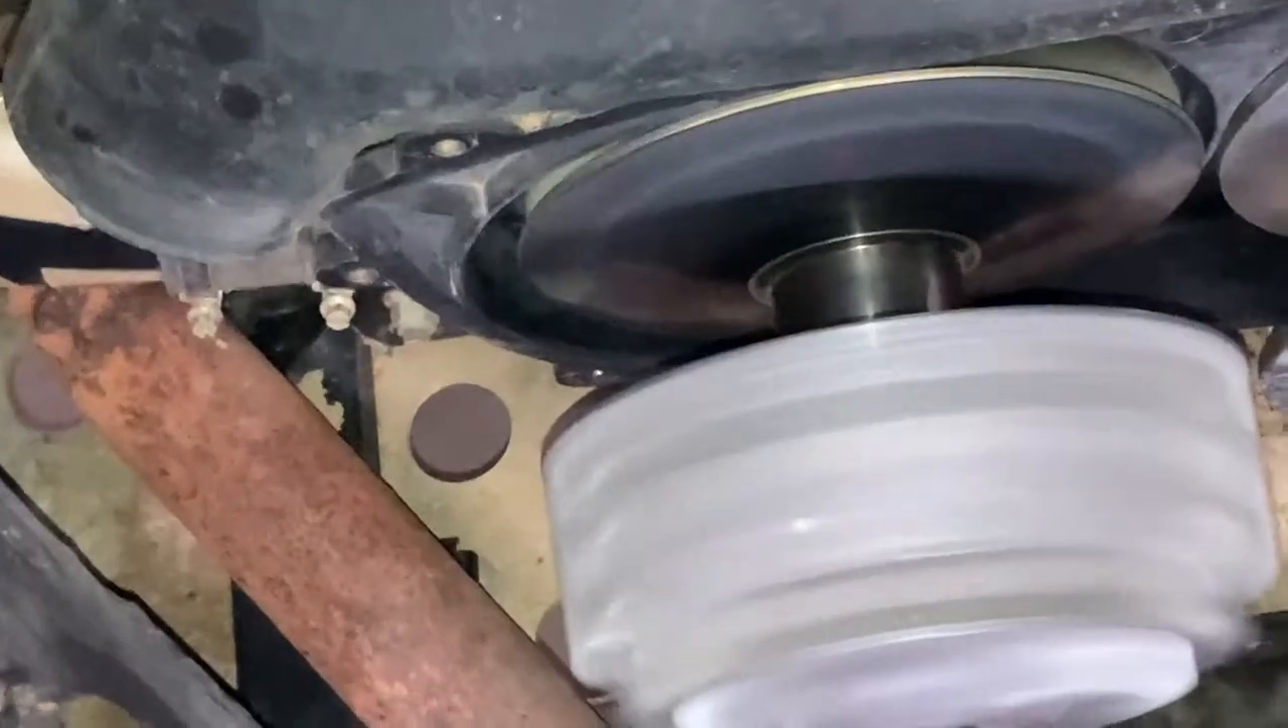Okay so i don't have the belt put on there yet obviously but i started it up to see if the clutch is going to work.